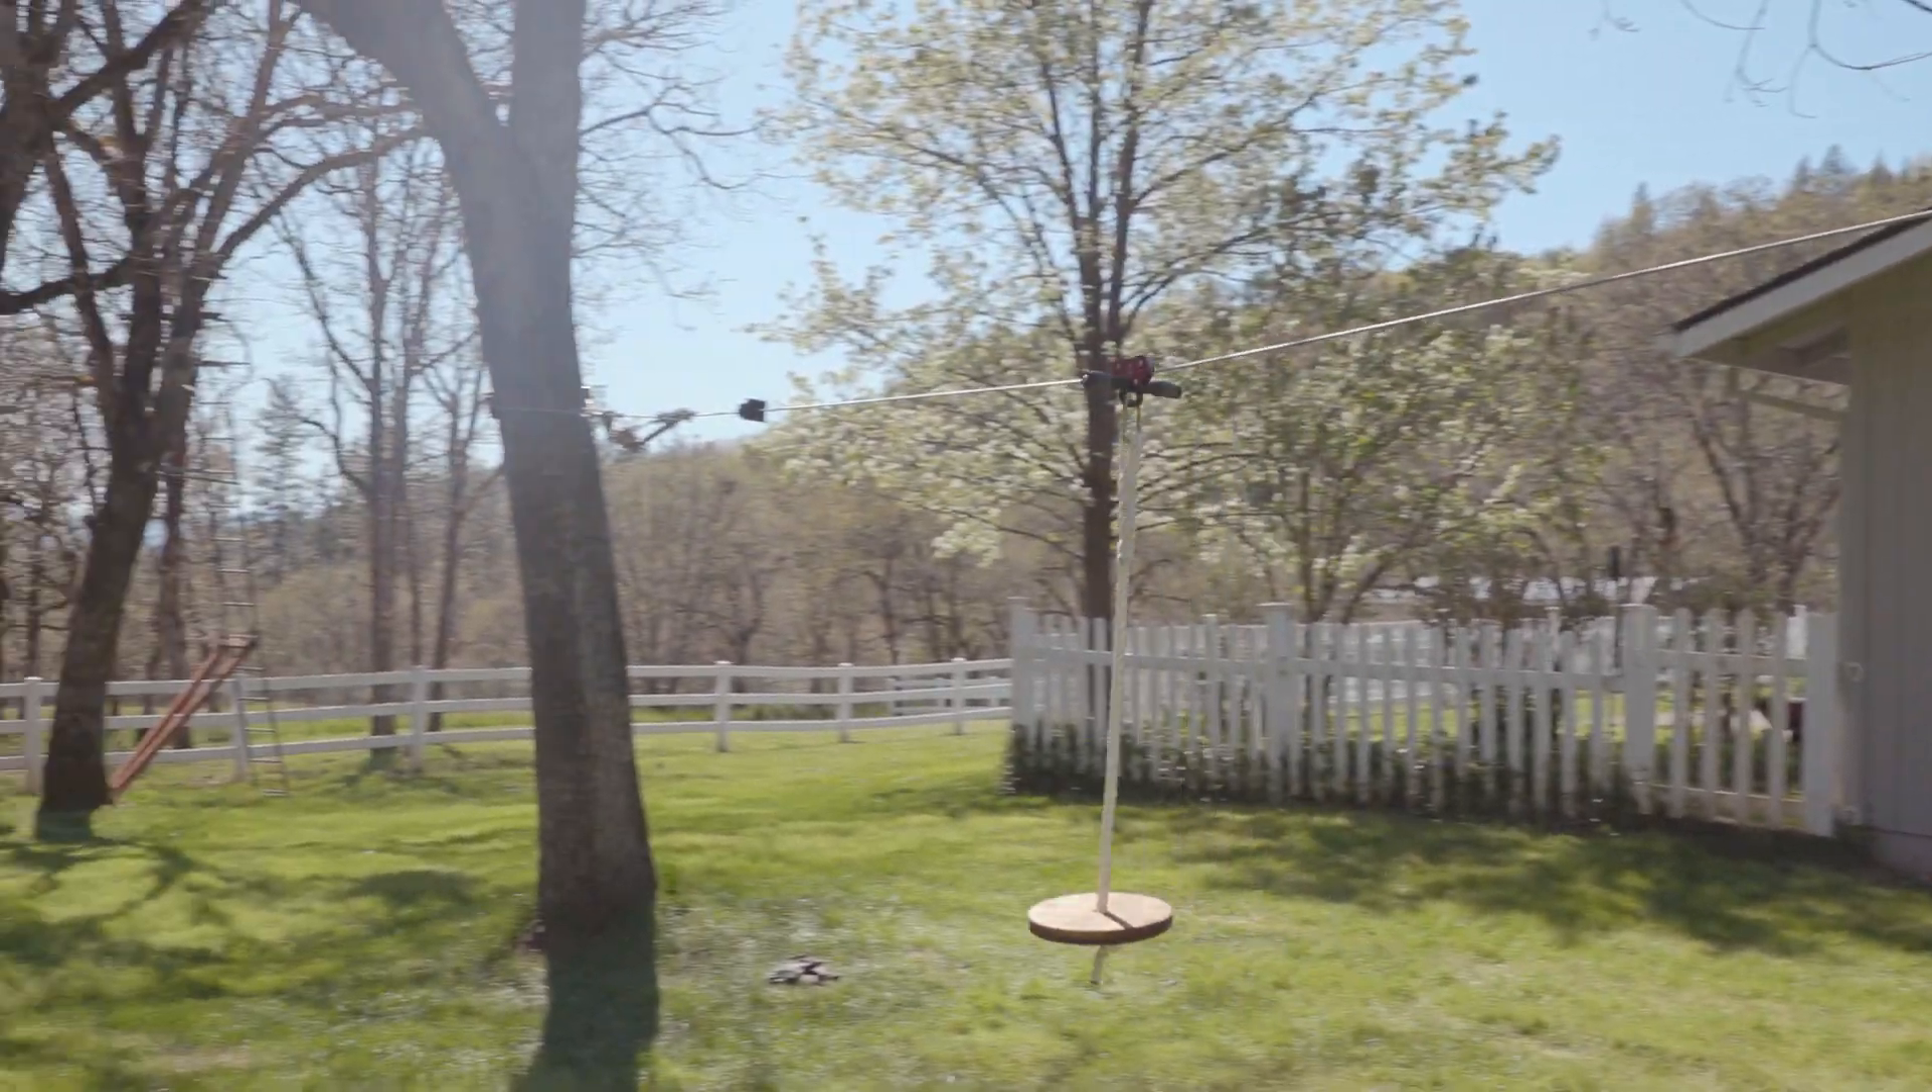At this point, your zipline is fully assembled.